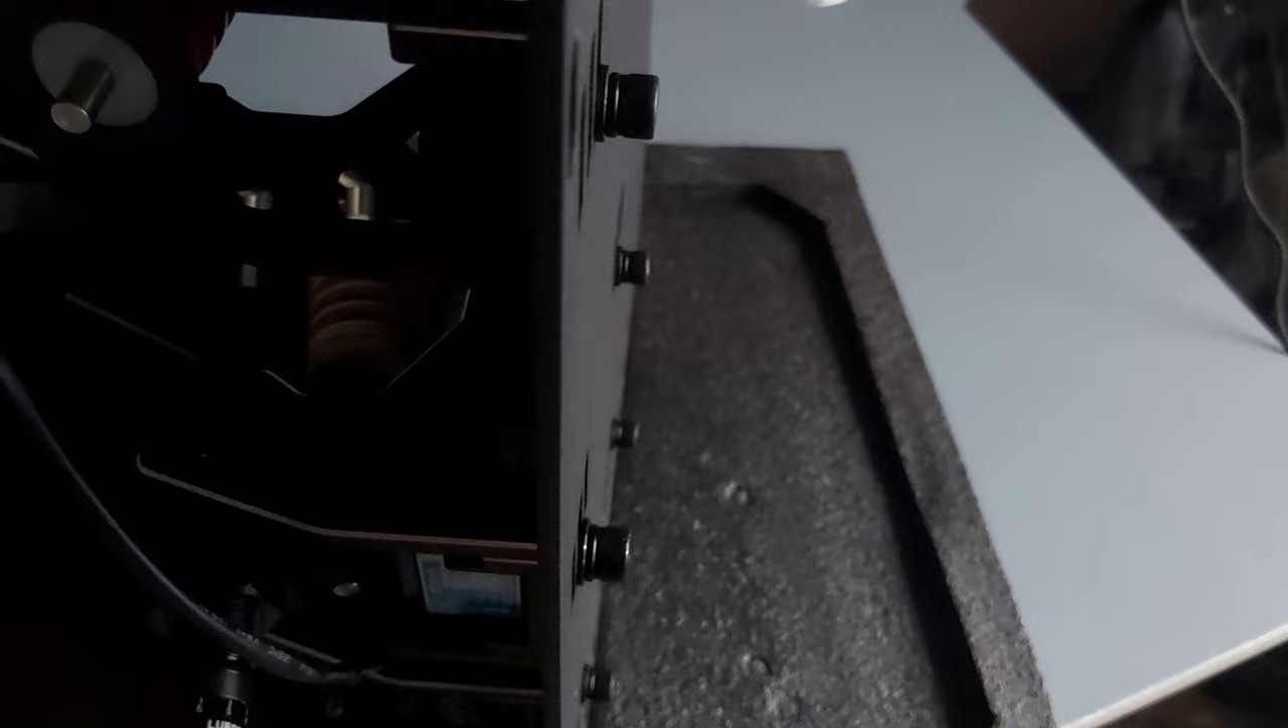However, the bolts from the plate are sticking out.